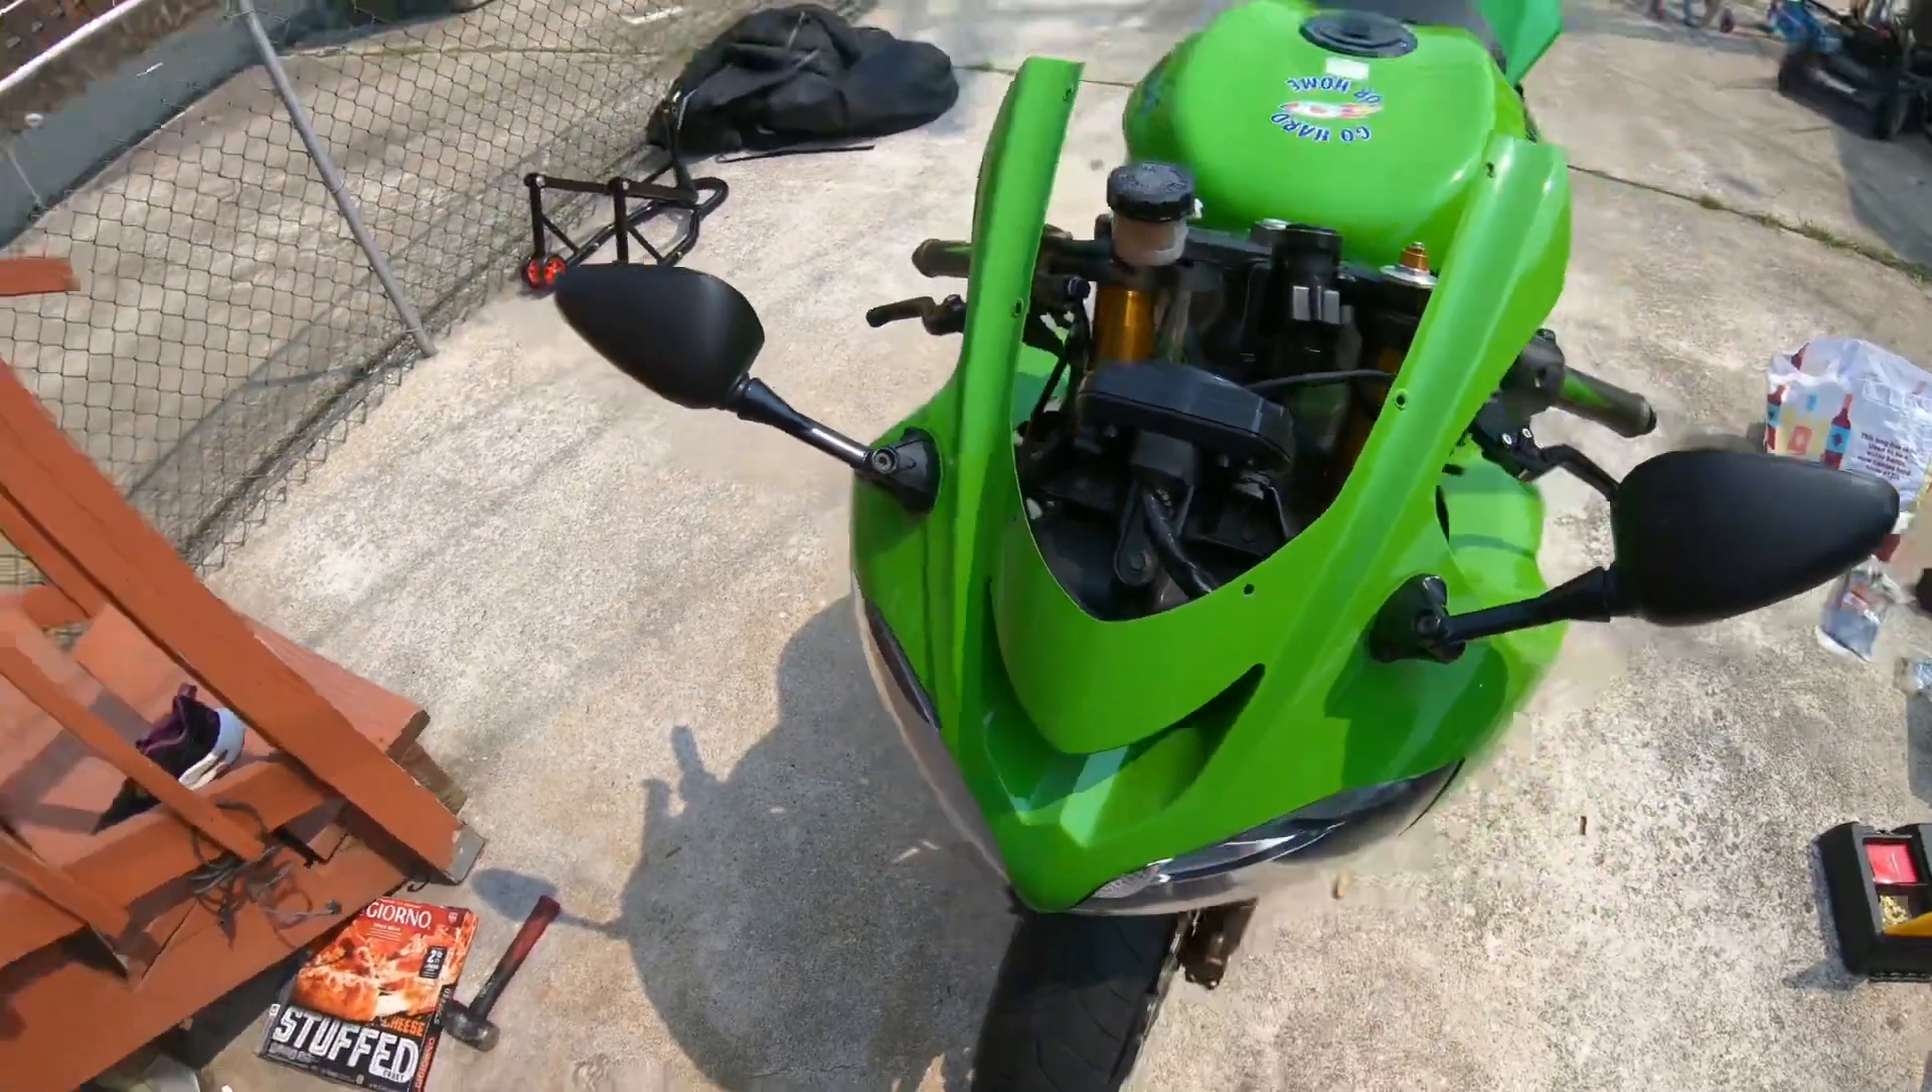I got the mirrors bolted down so there's the front end.